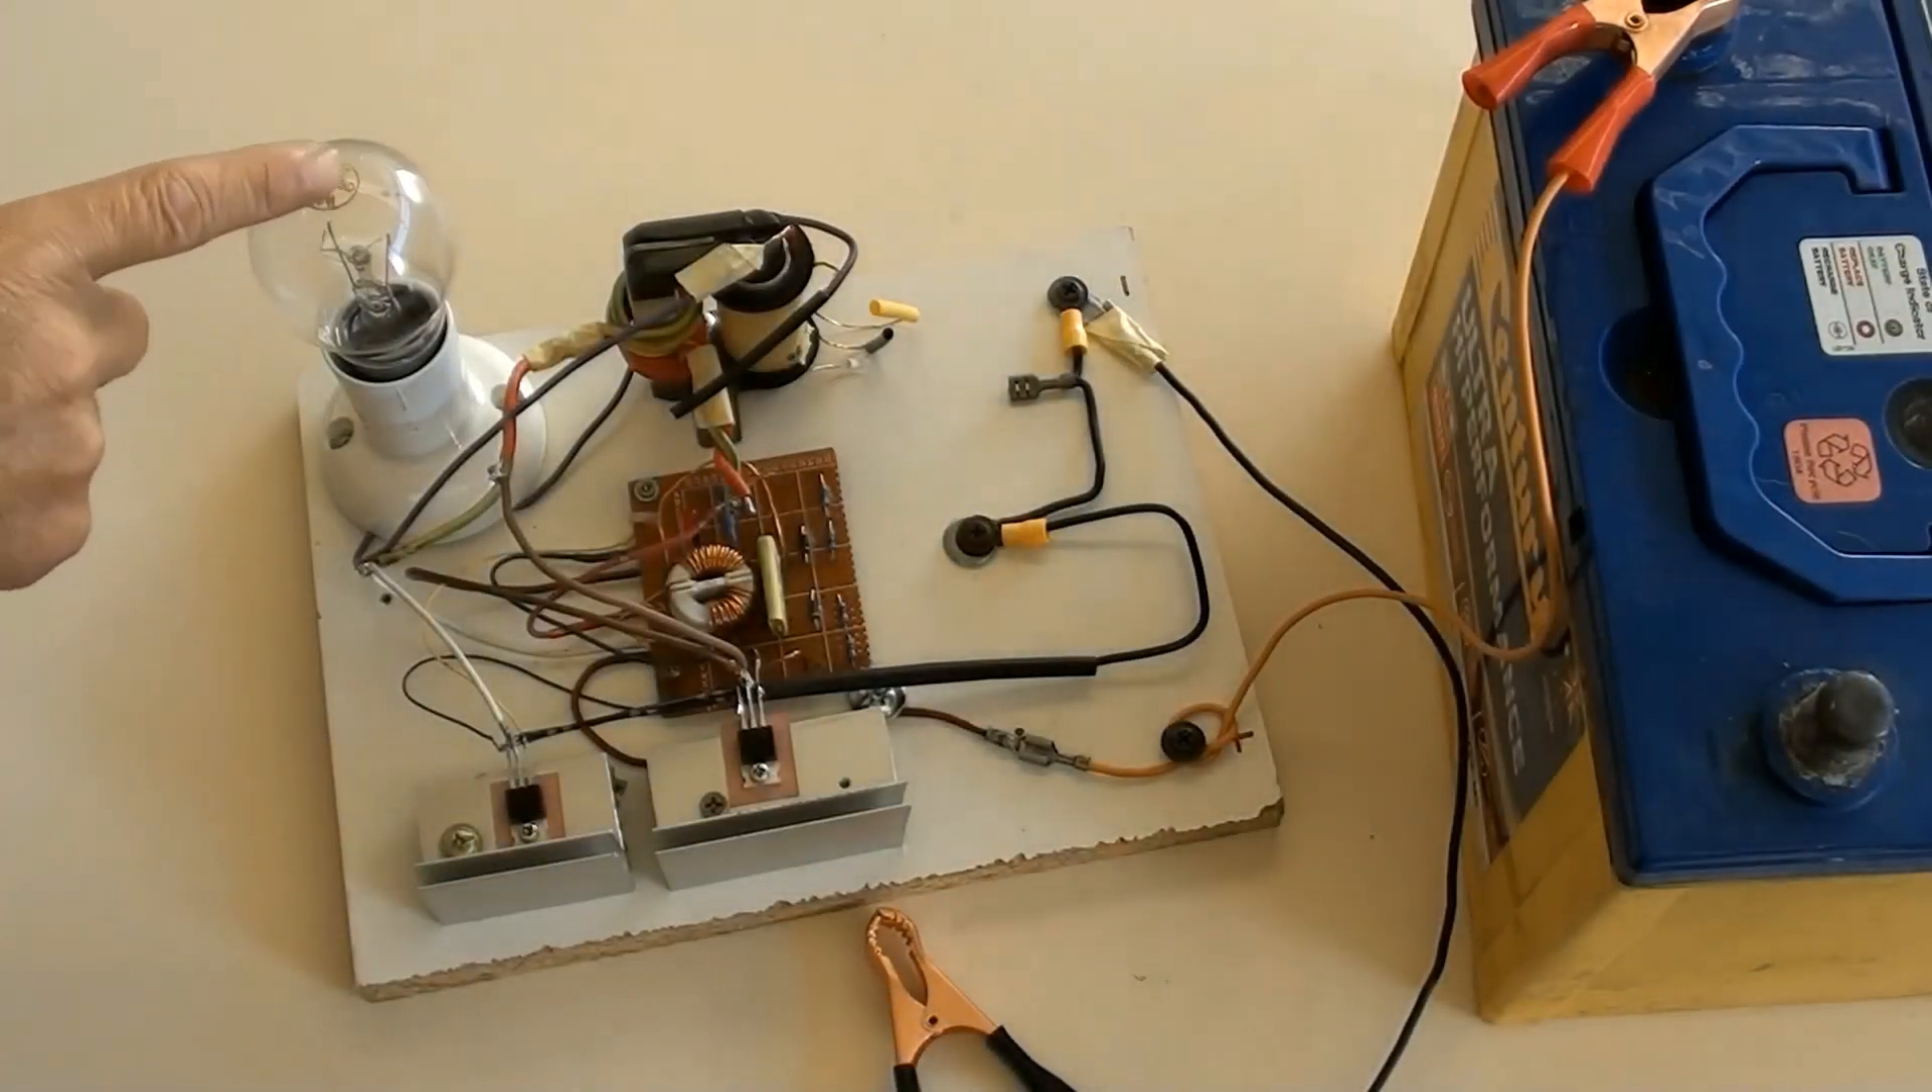A 240 volts, 100 watts globe has been connected here.